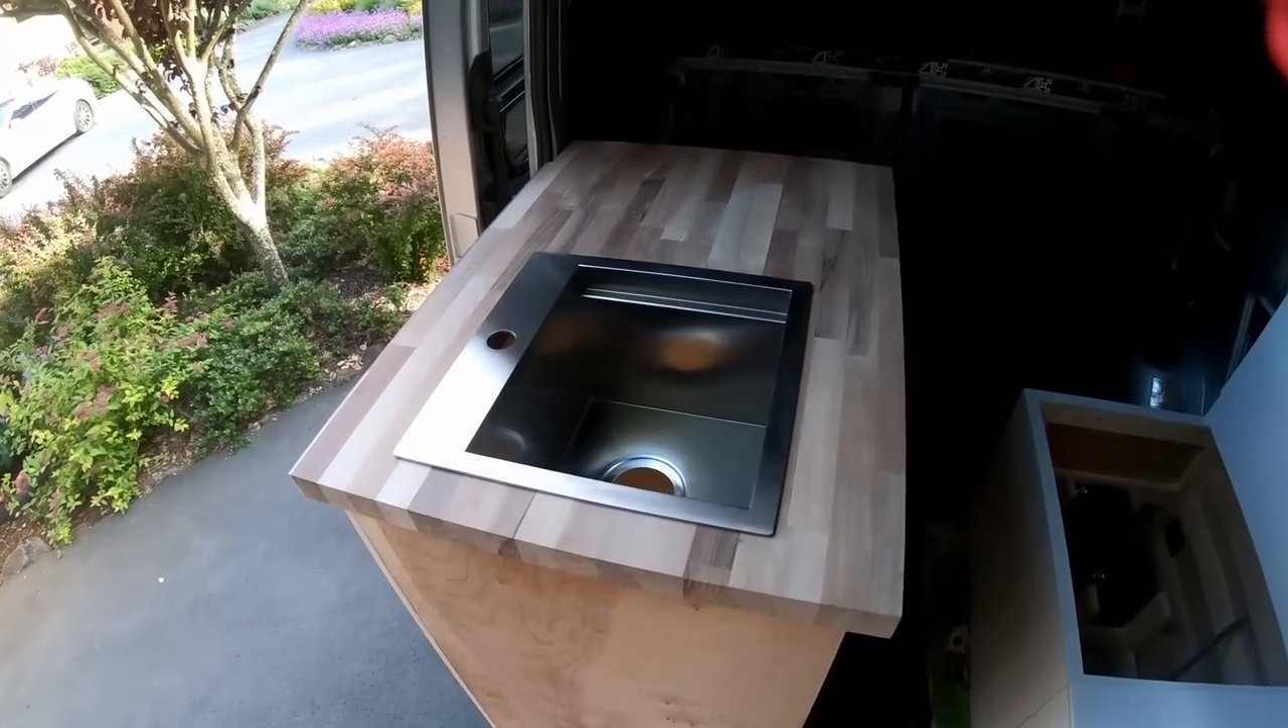We cut a hole for the sink. The sink fits well.